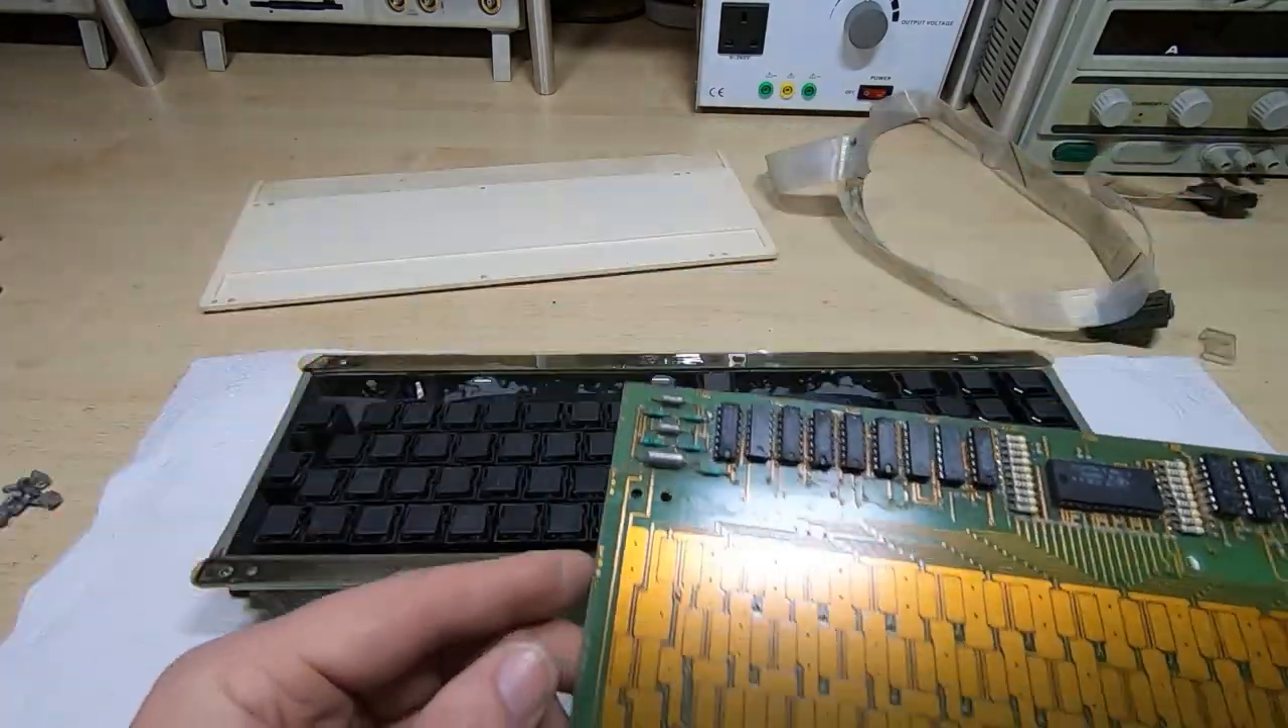The PCB should just lift off which it does.